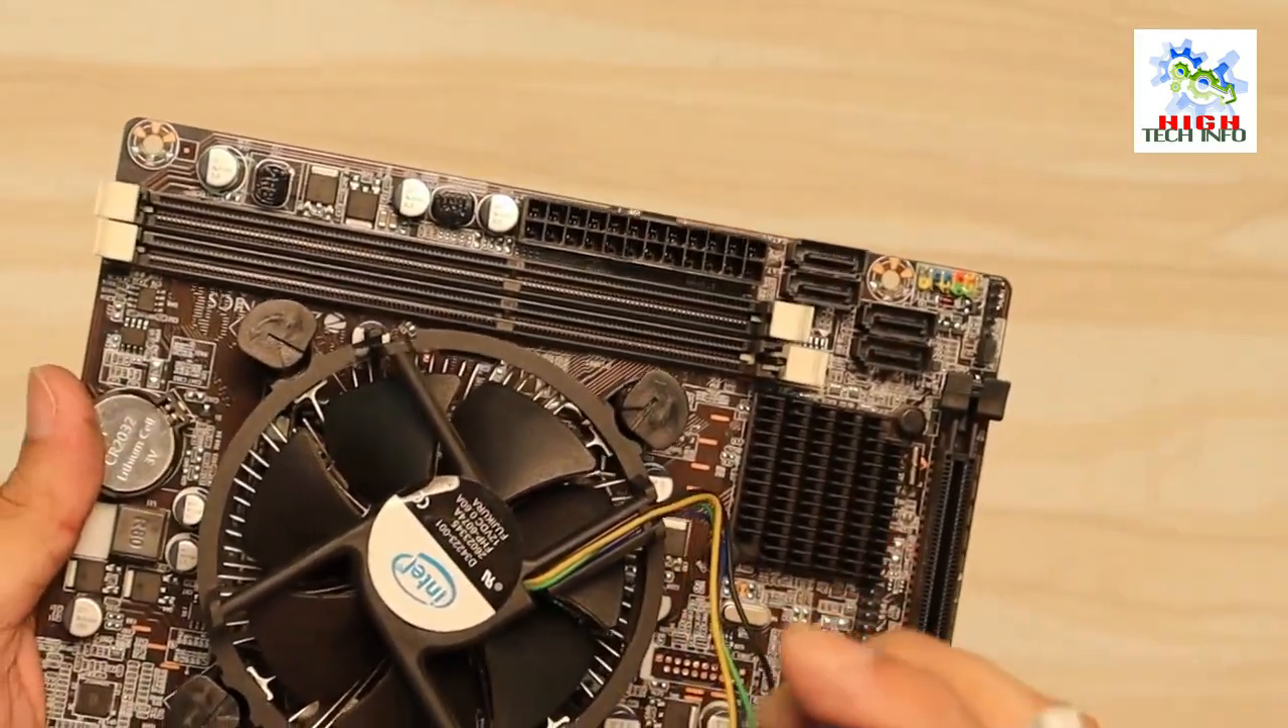तो आप देख सकते हैं हमने CPU cooling fan को भी motherboard में लगा लिया है।